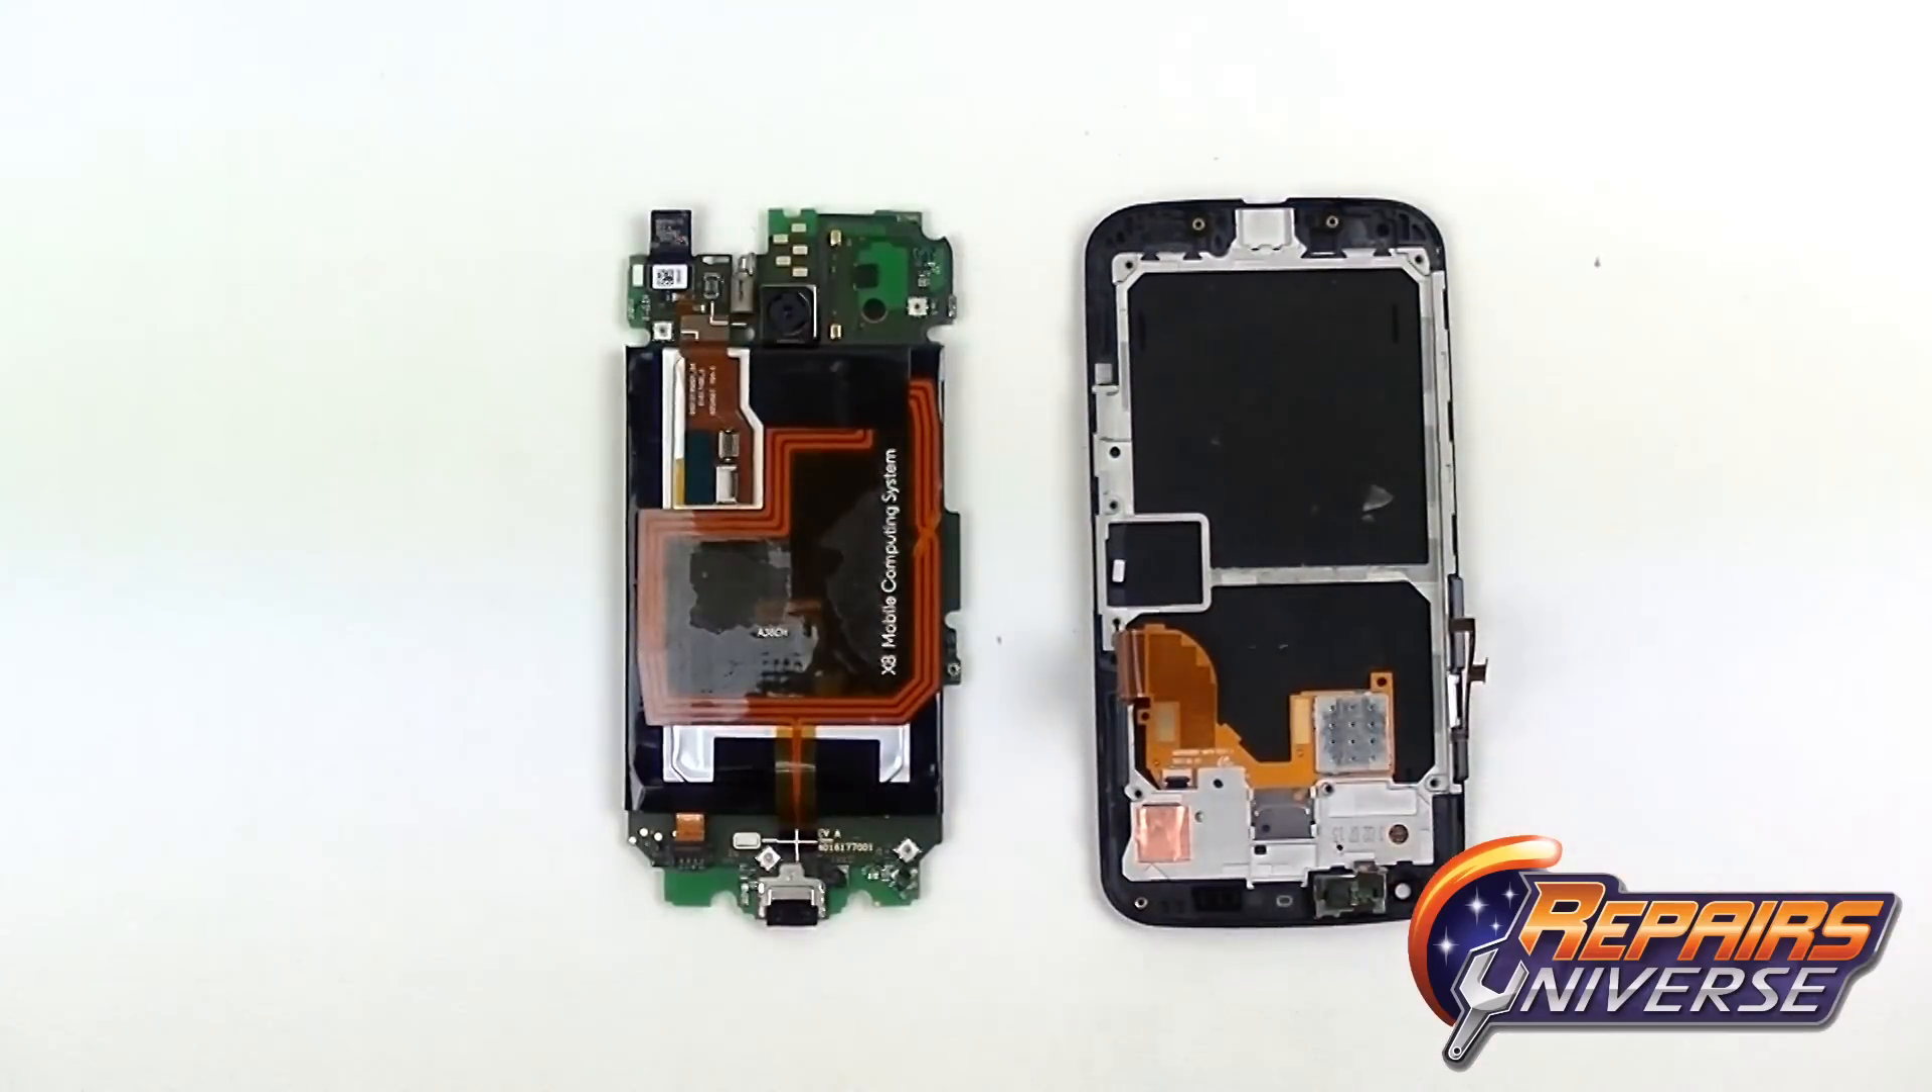And your motherboard and battery have now been fully removed.